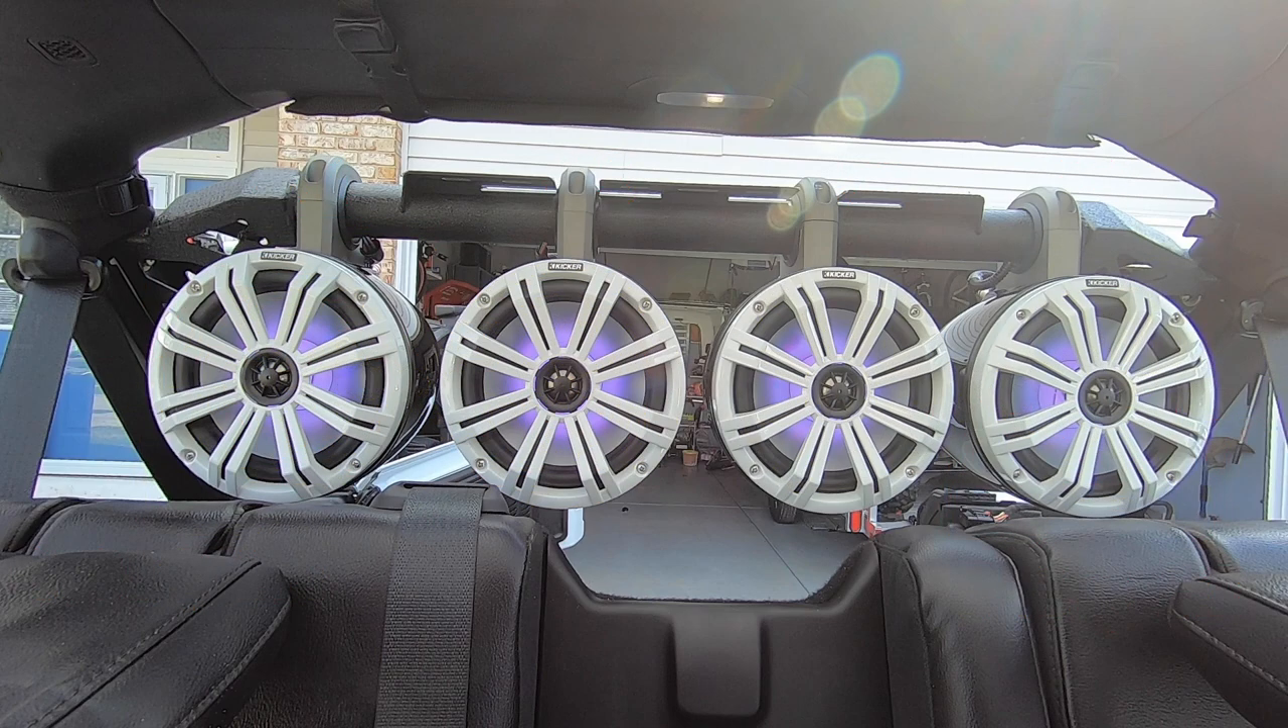And as you can see all four eight inch speakers fit perfectly.